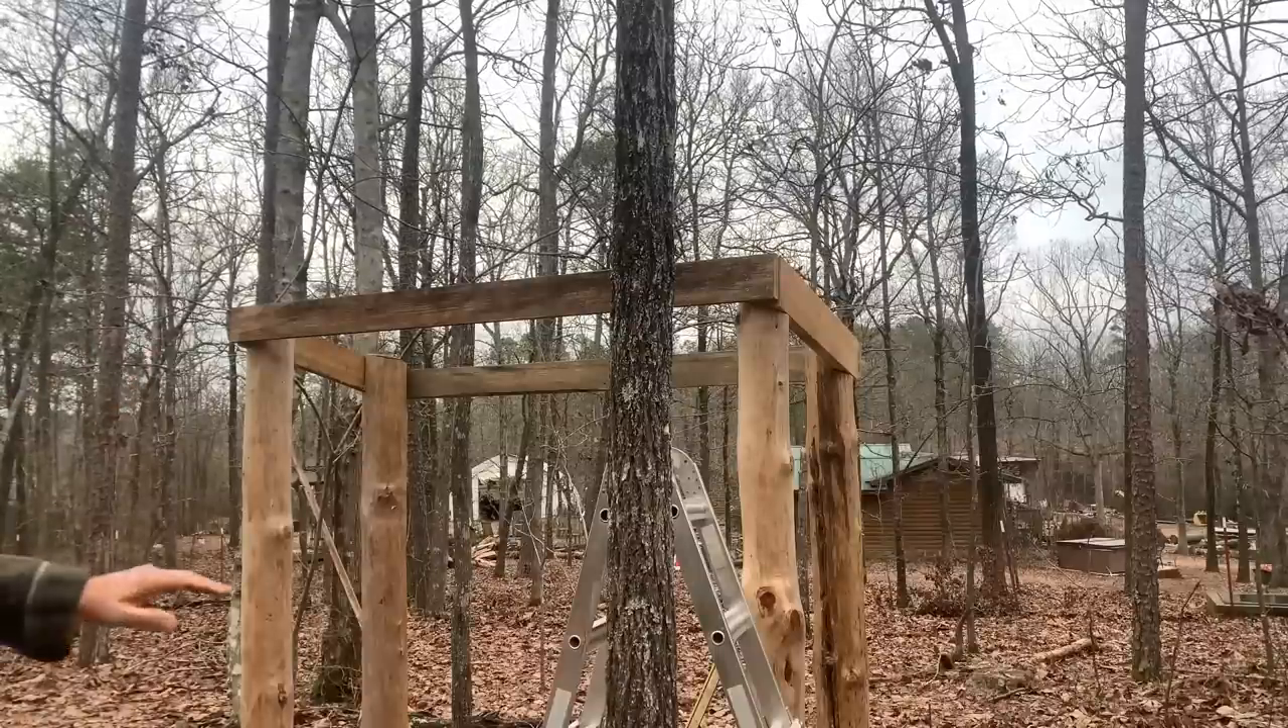Well I got the woodshed pretty much done except for the siding and the roof.